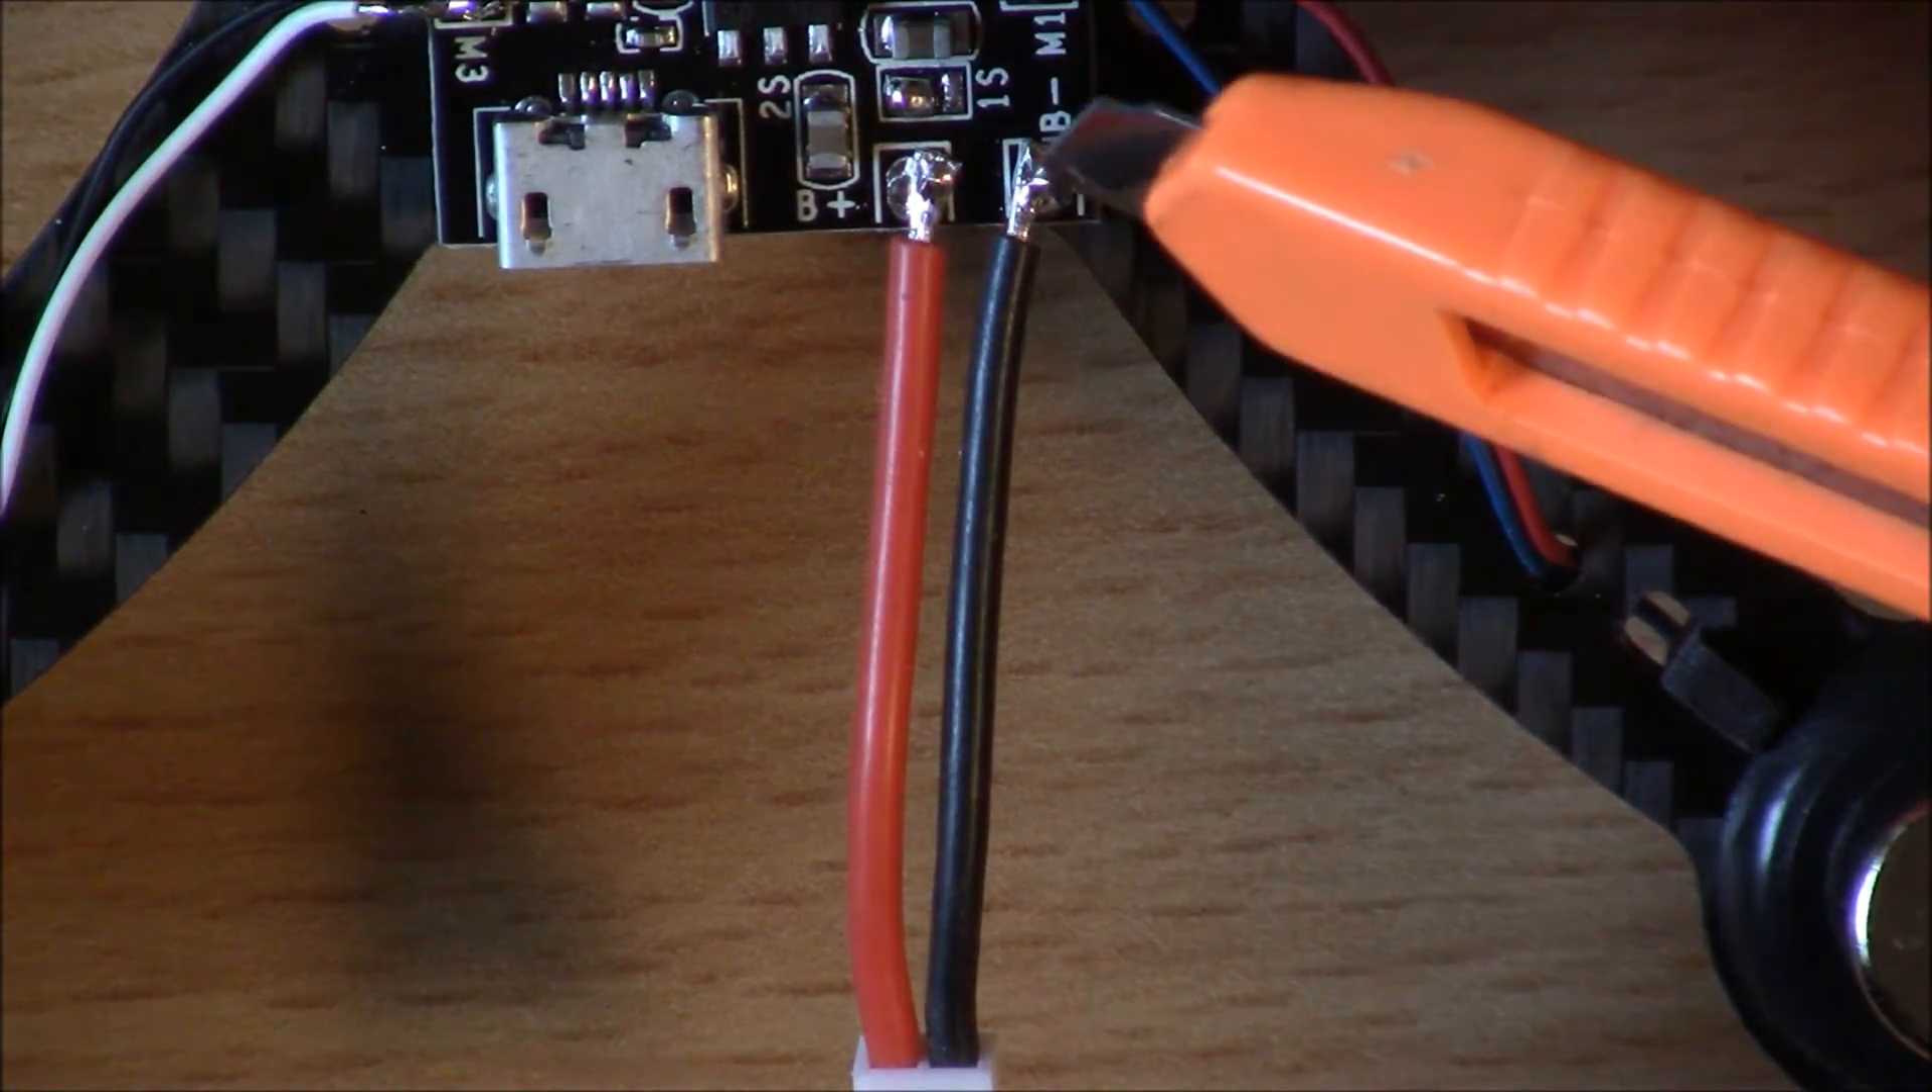And then I've just soldered on the battery connector you can see a B minus and the B plus over here.